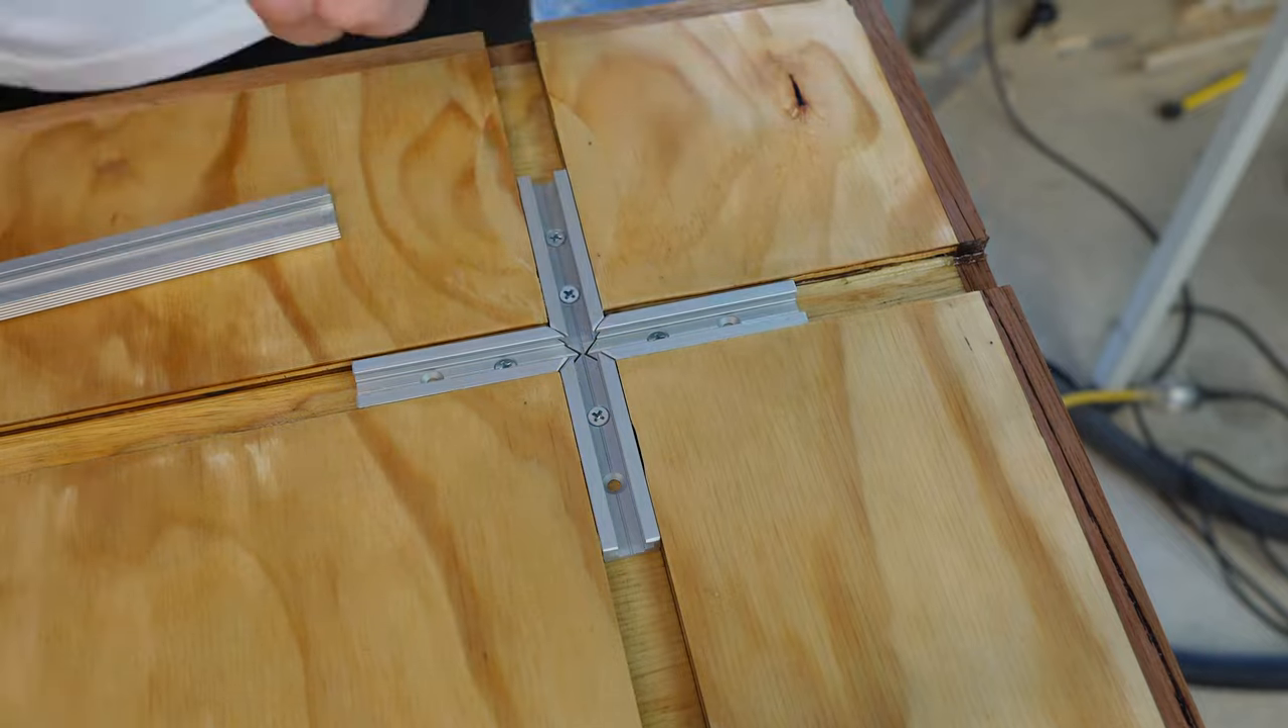You can see here that the uh the junction just all butts into each other really nicely.